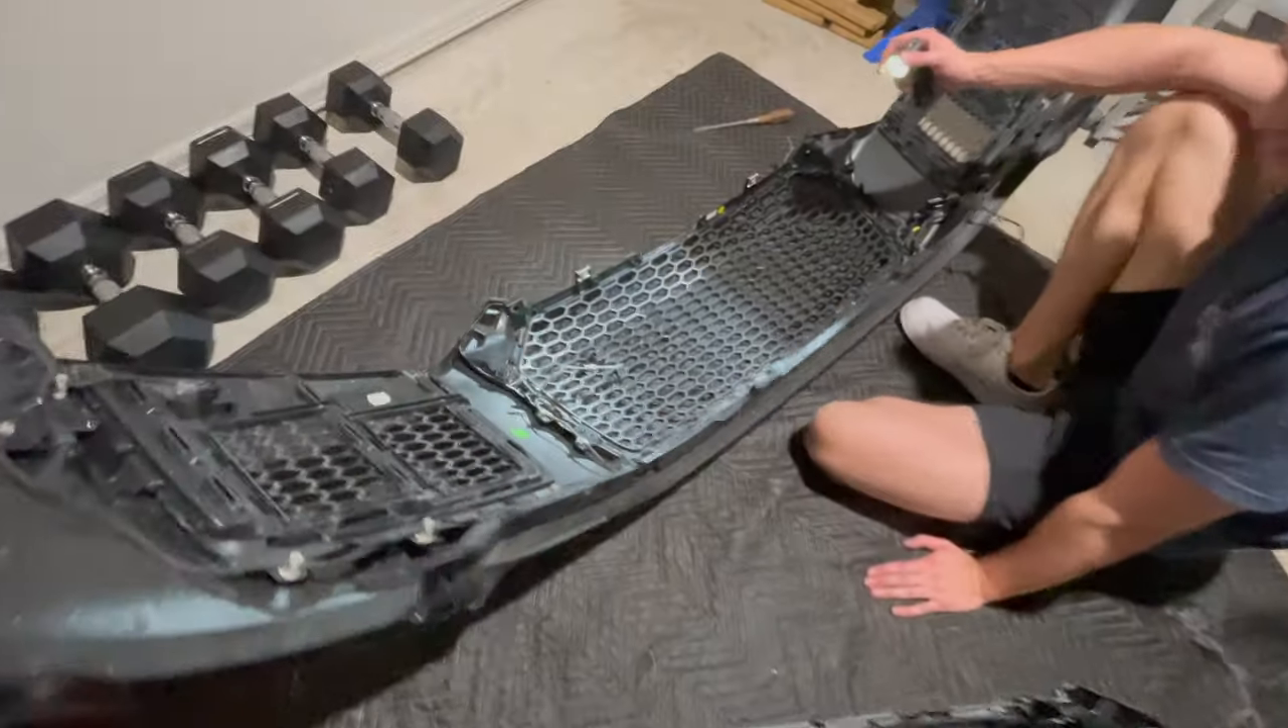So he's got the front bumper off already, and then we'll come over here.